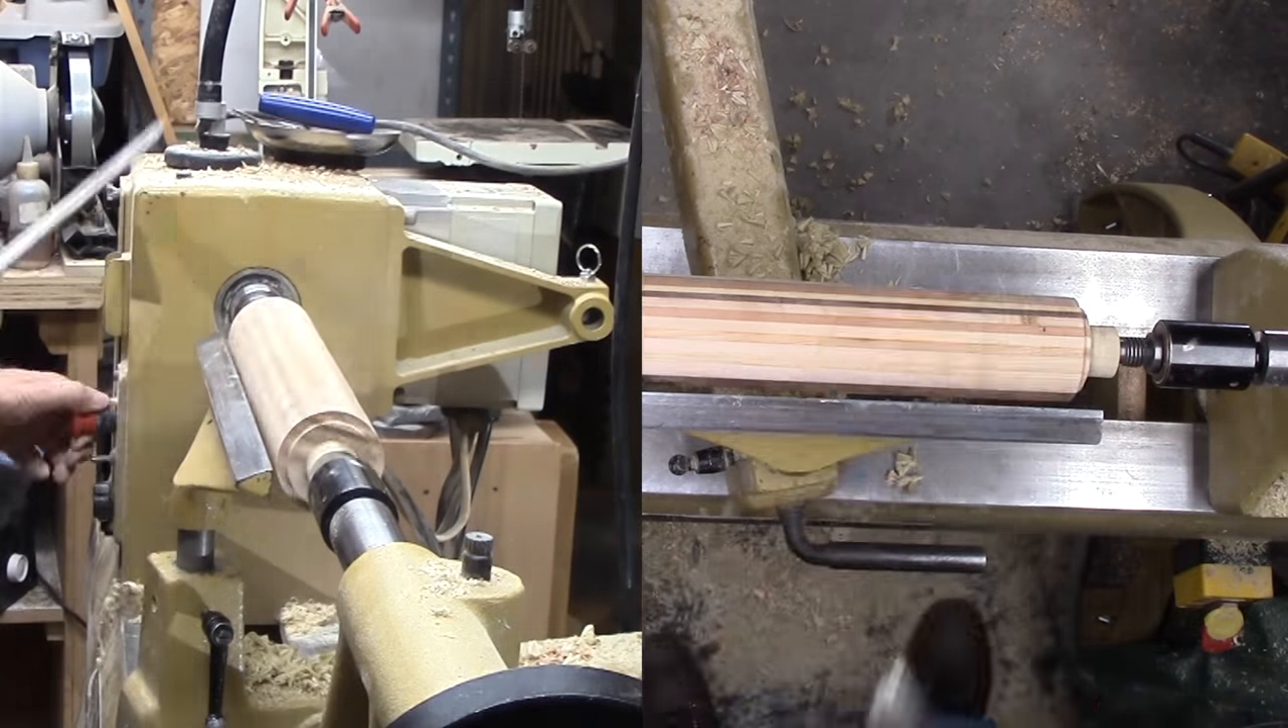Now, I have the rolling pin mounted again between centers.